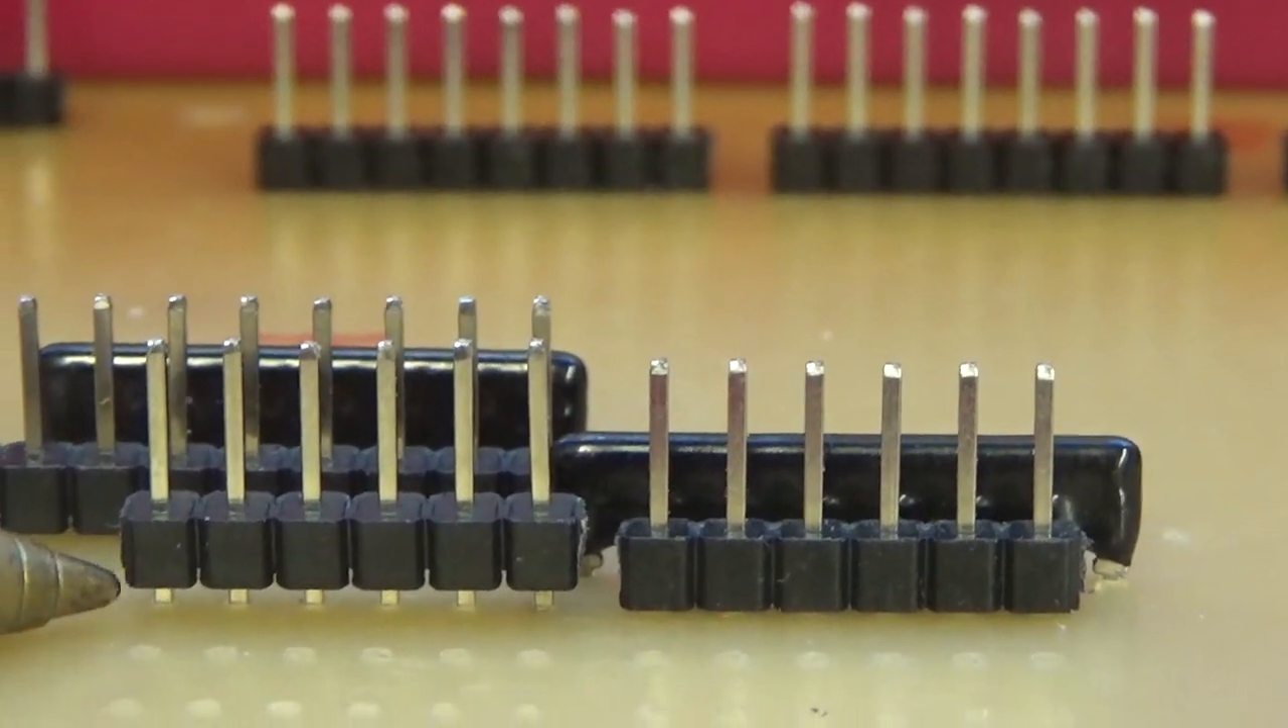It hasn't gone right down there's a little bit of a gap underneath.